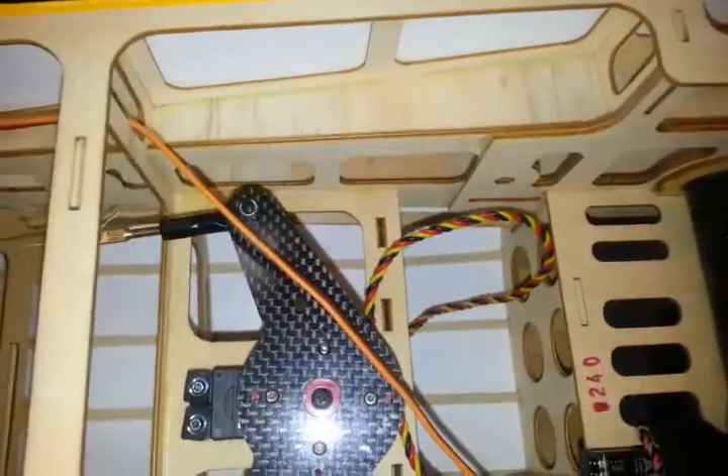Look inside here and you can see we have our rudder servo mounted with that dual rudder servo horn carbon fiber provided in the kit from Red Wing RC.